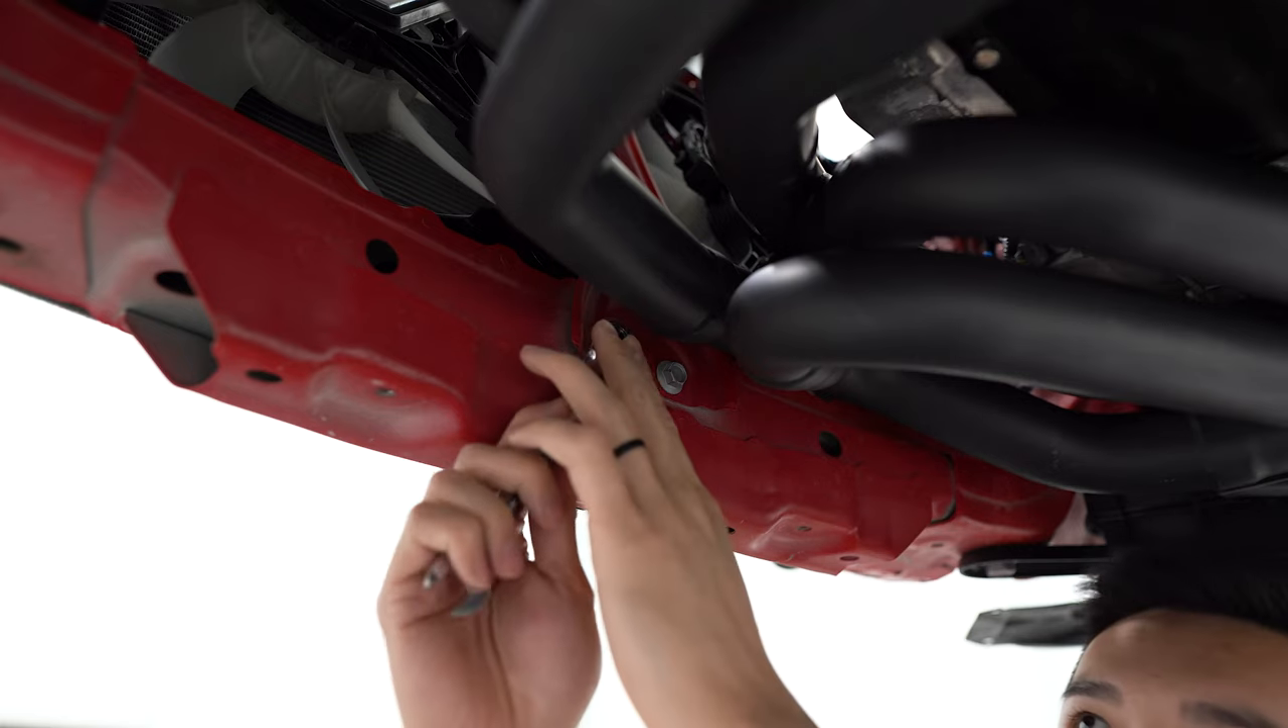Back underneath the car there's two more 12 millimeter bolts that we need to remove before we can pull the radiator support out.